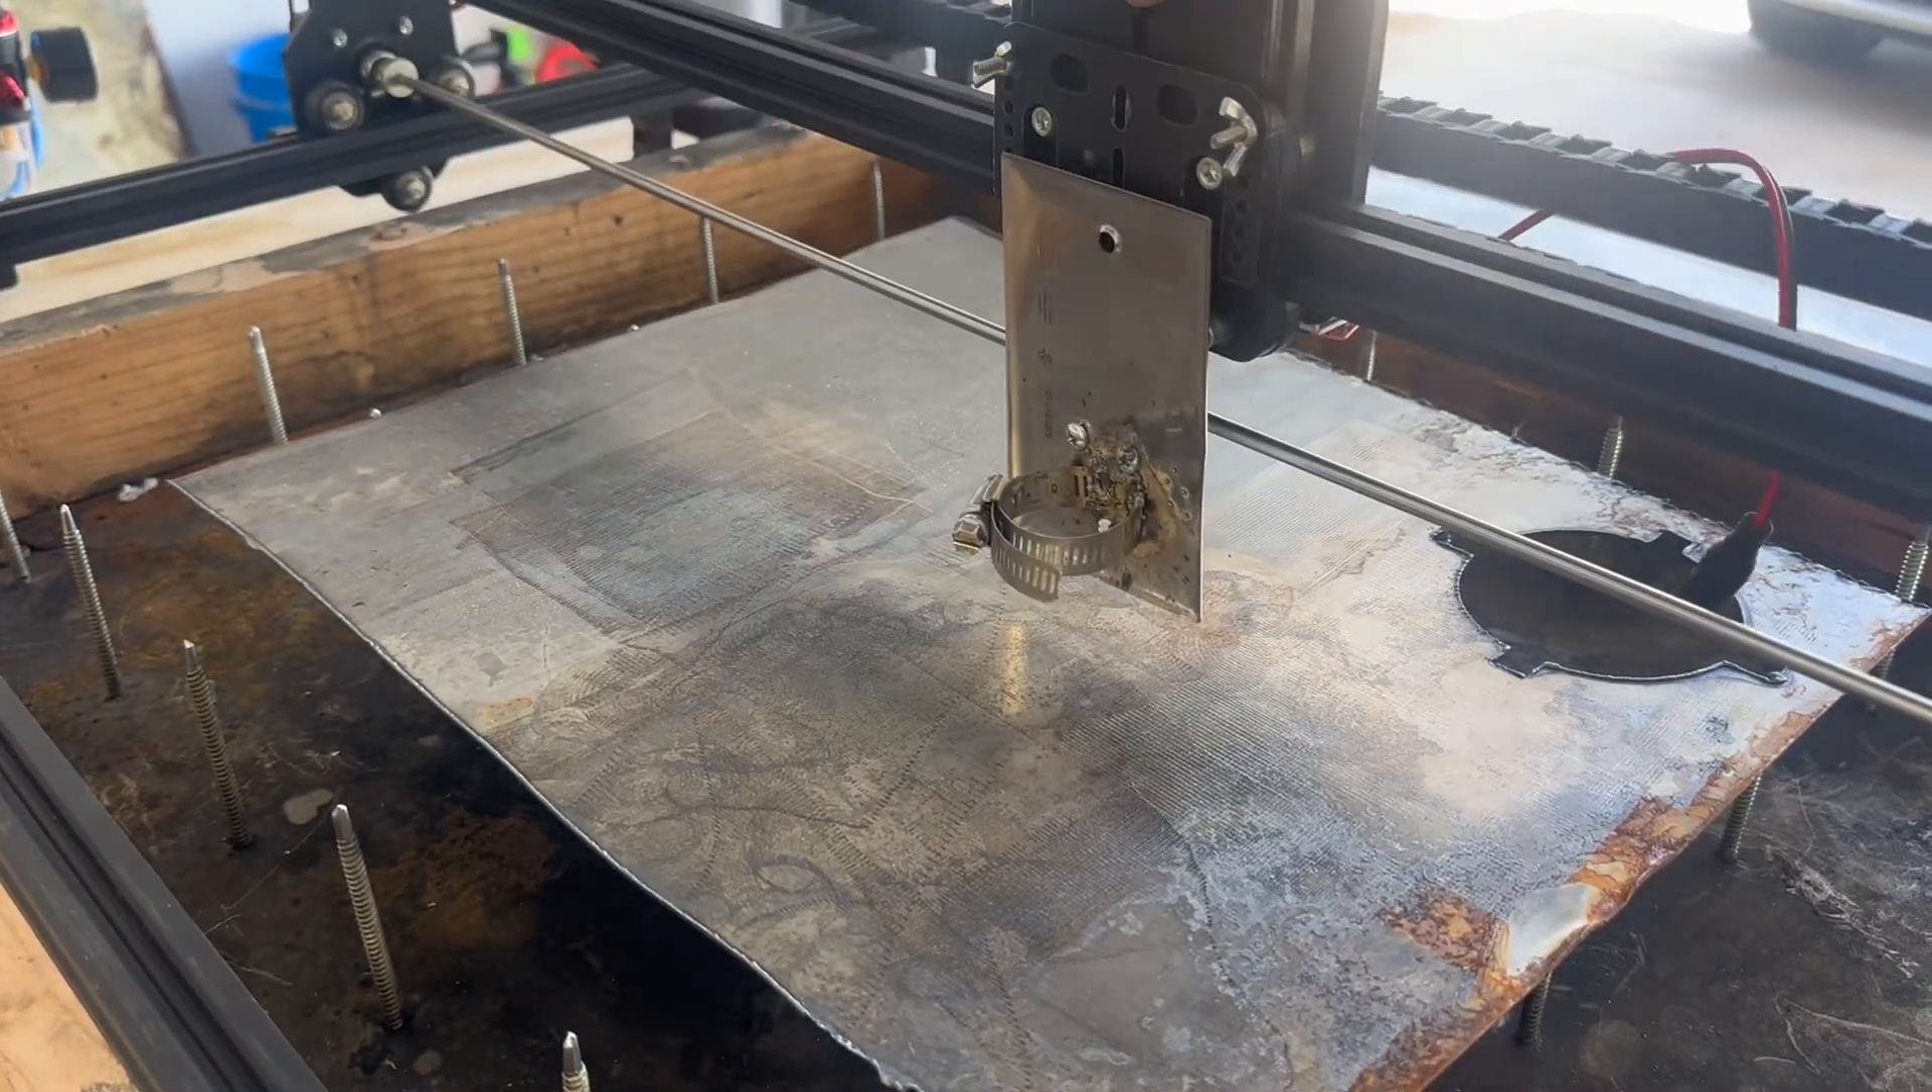In this next clip, you'll see that the laser engraver is now sitting on a plasma cutting table I made using 3 -inch self -tapping screws and a piece of sheet metal.